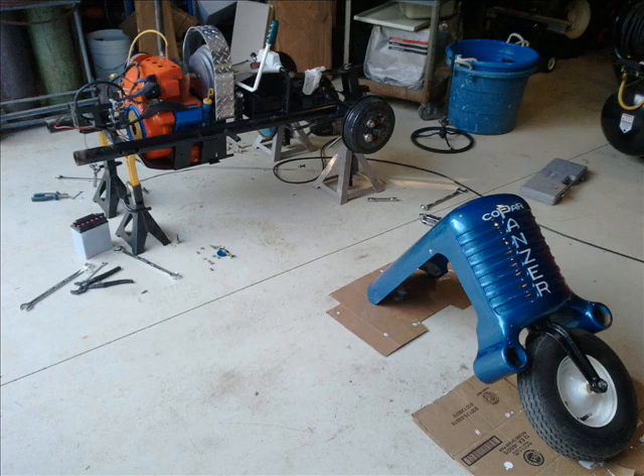I just slid the front end off.